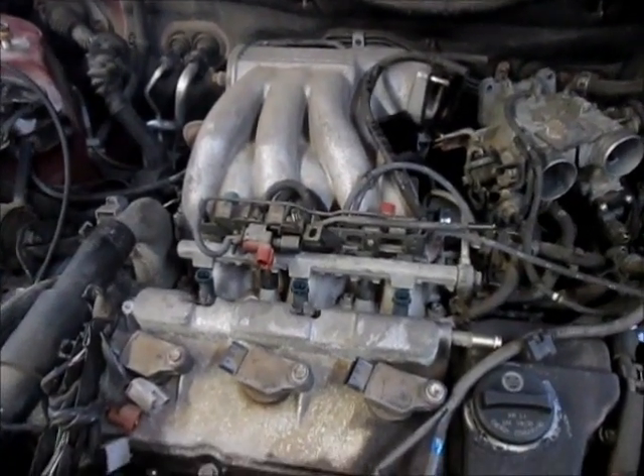So now I've set the intake plenum back on.